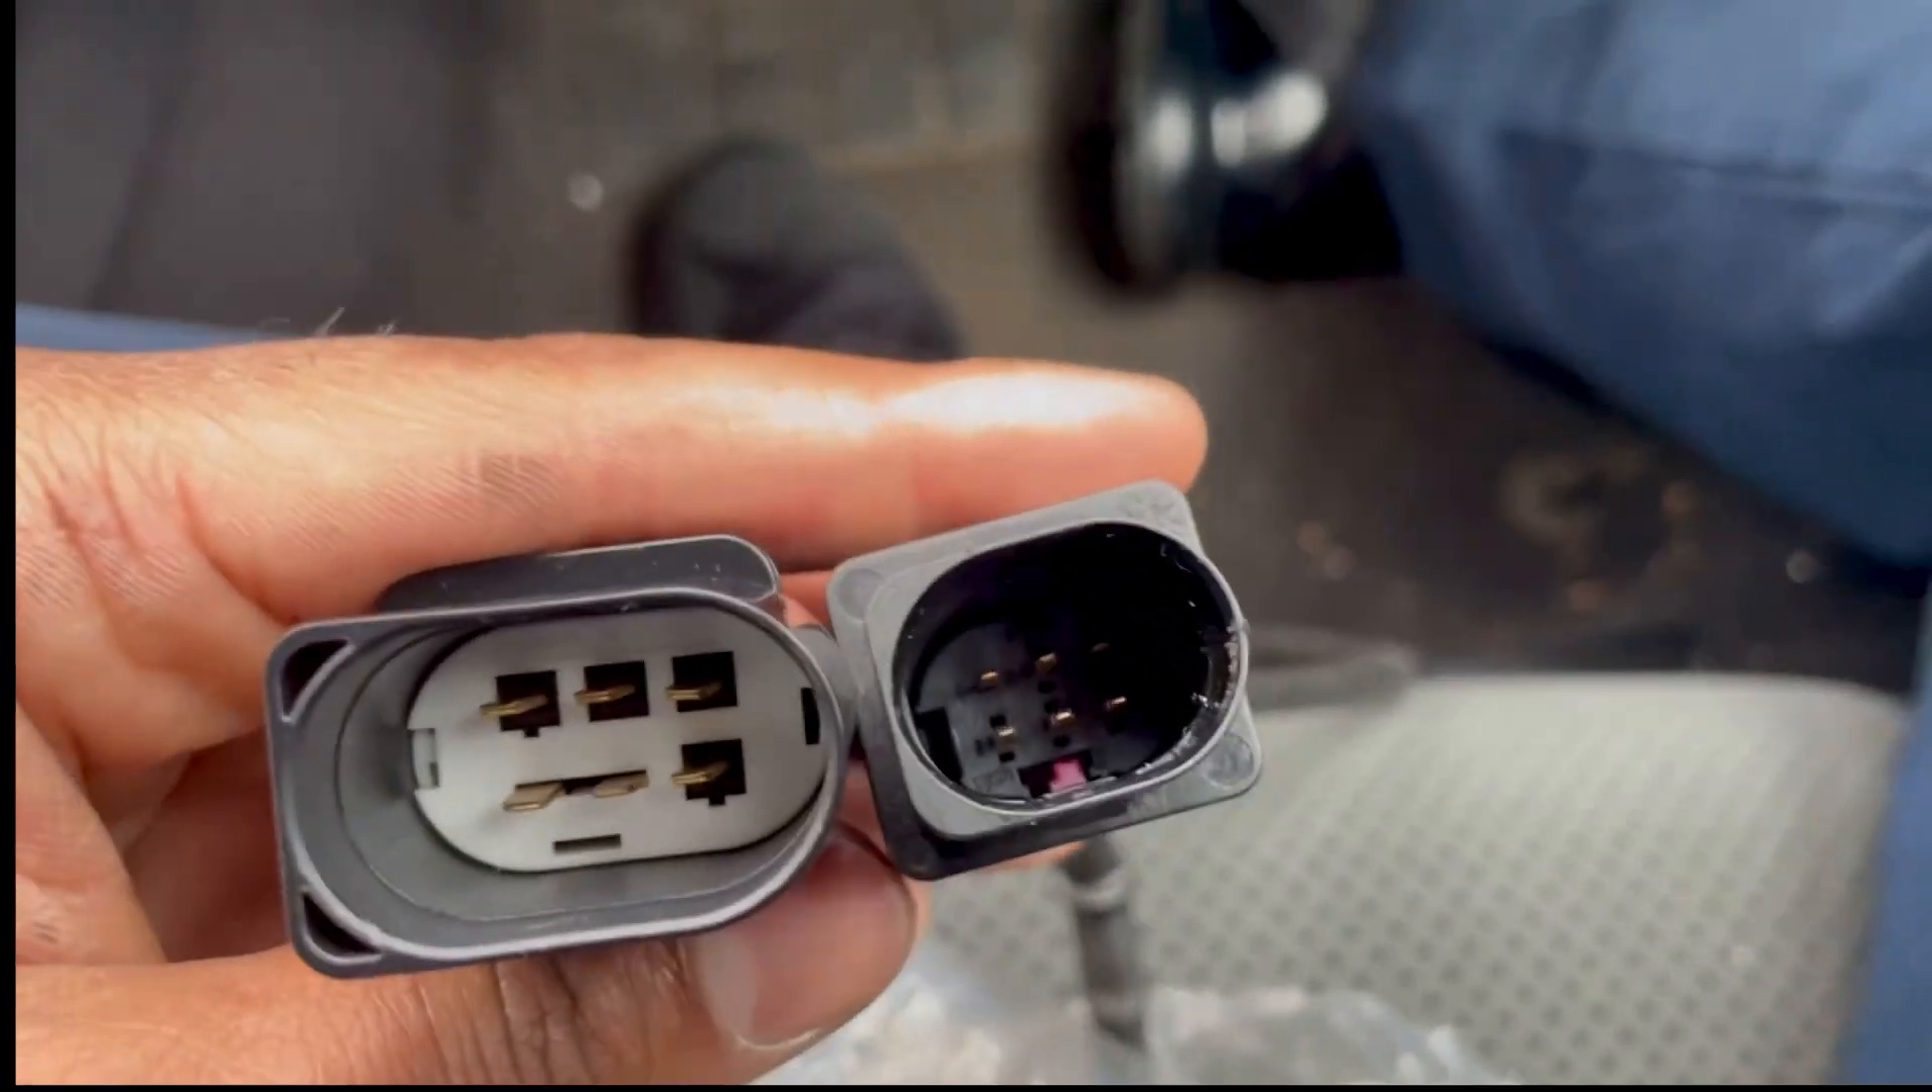The sensor on the right is the one i just took off the one on the left is the one i bought off aliexpress and as you can see clearly they're not going to fit.